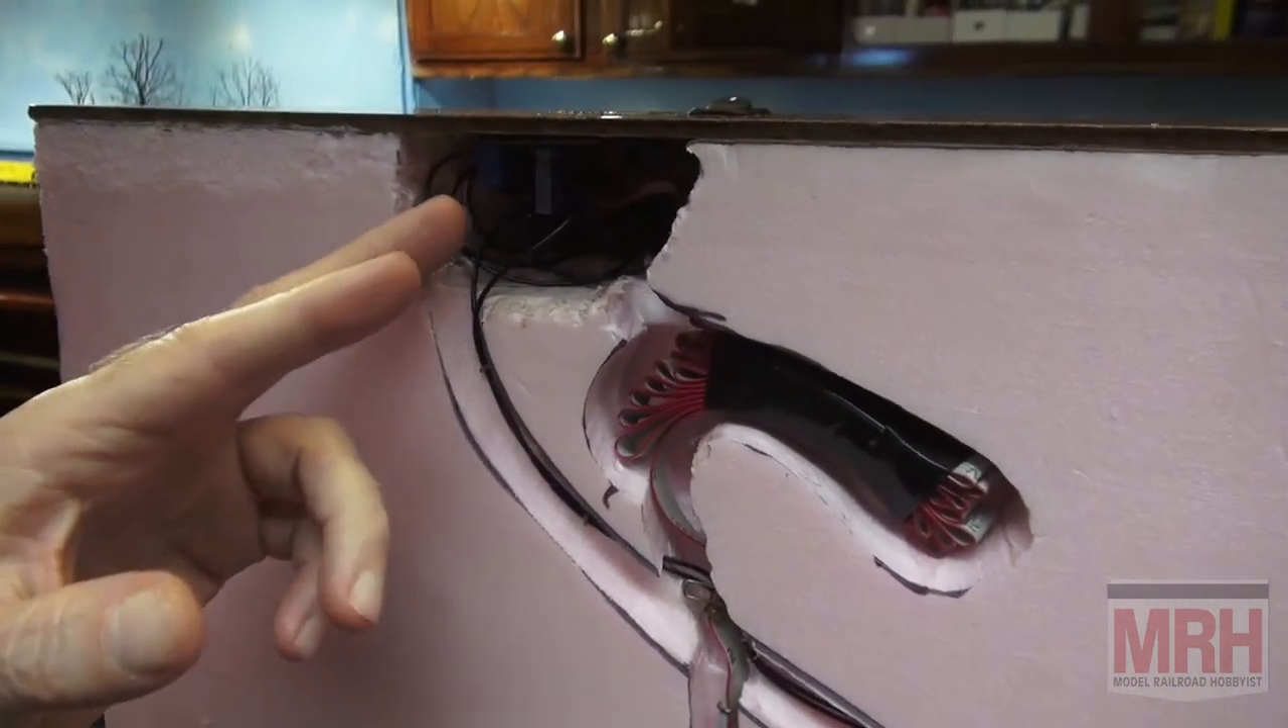Now all the ribbon wires. All the black wires. Everything is tucked into our grooves in the foam.